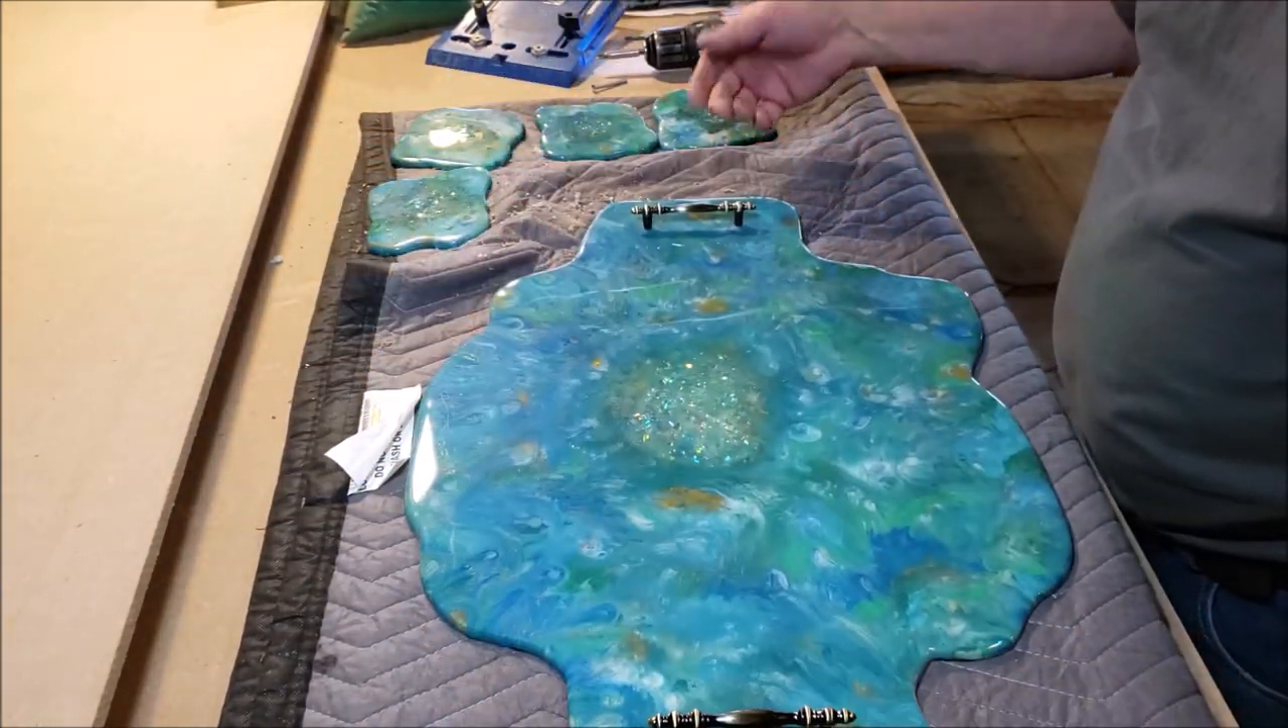Okay, now you see I have the handles on, and you have a beautiful, beautiful serving tray.